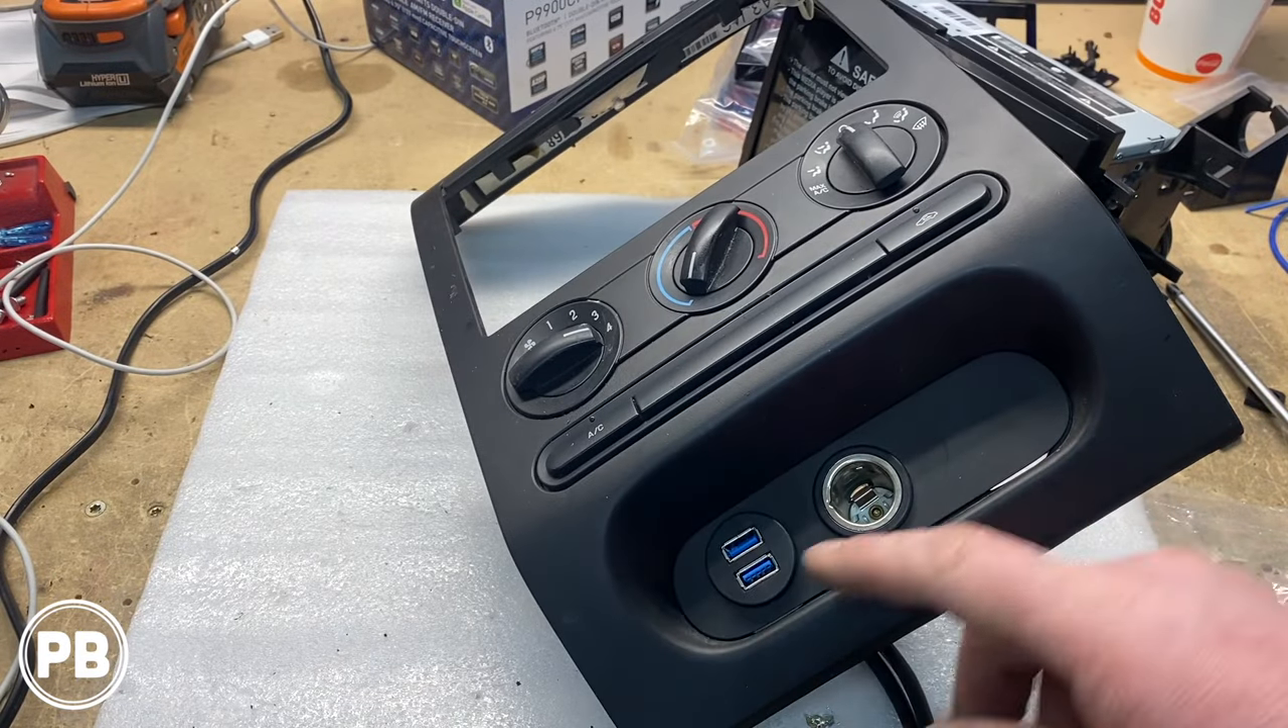Now what we also did, putting this off to the side as we grabbed our dash bezel out of the way, and we actually went ahead and cut a hole here and flush mounted these dual USB flush mount adapters.